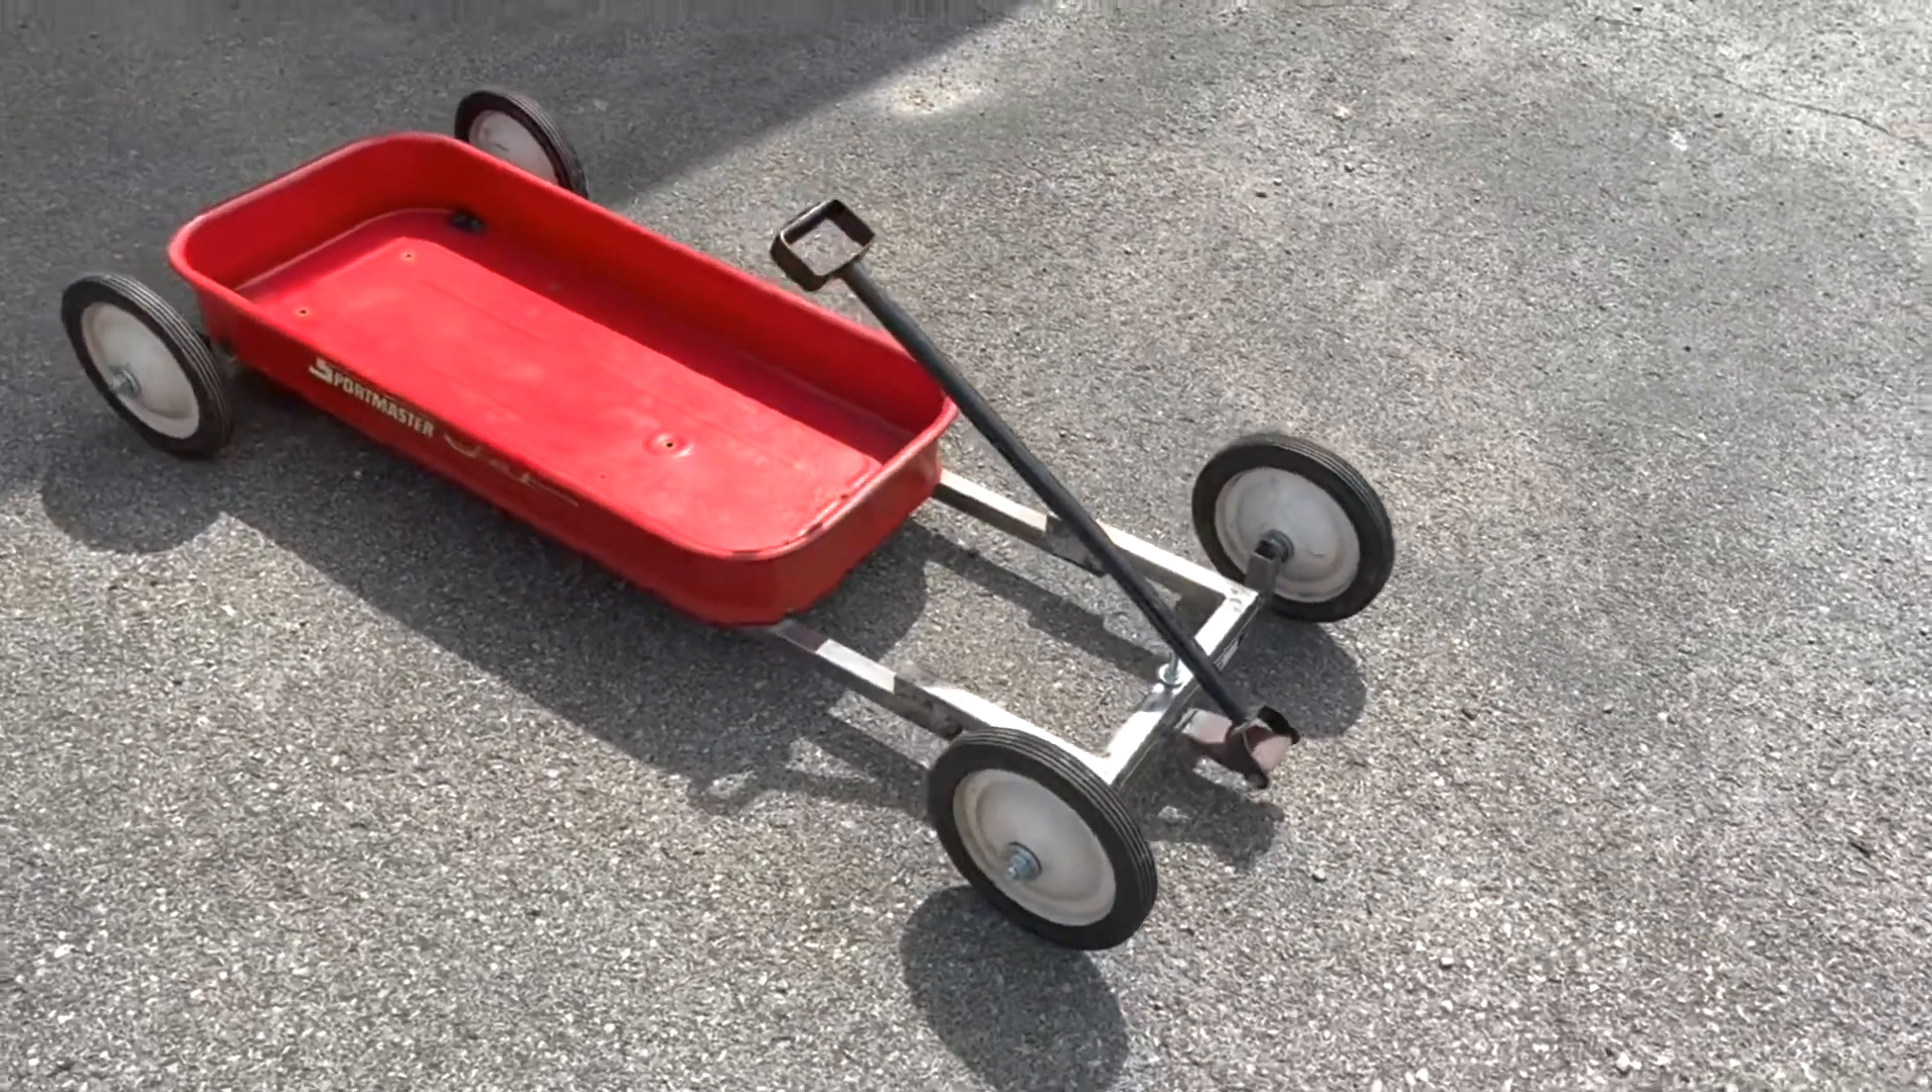As you can see the handle is attached.